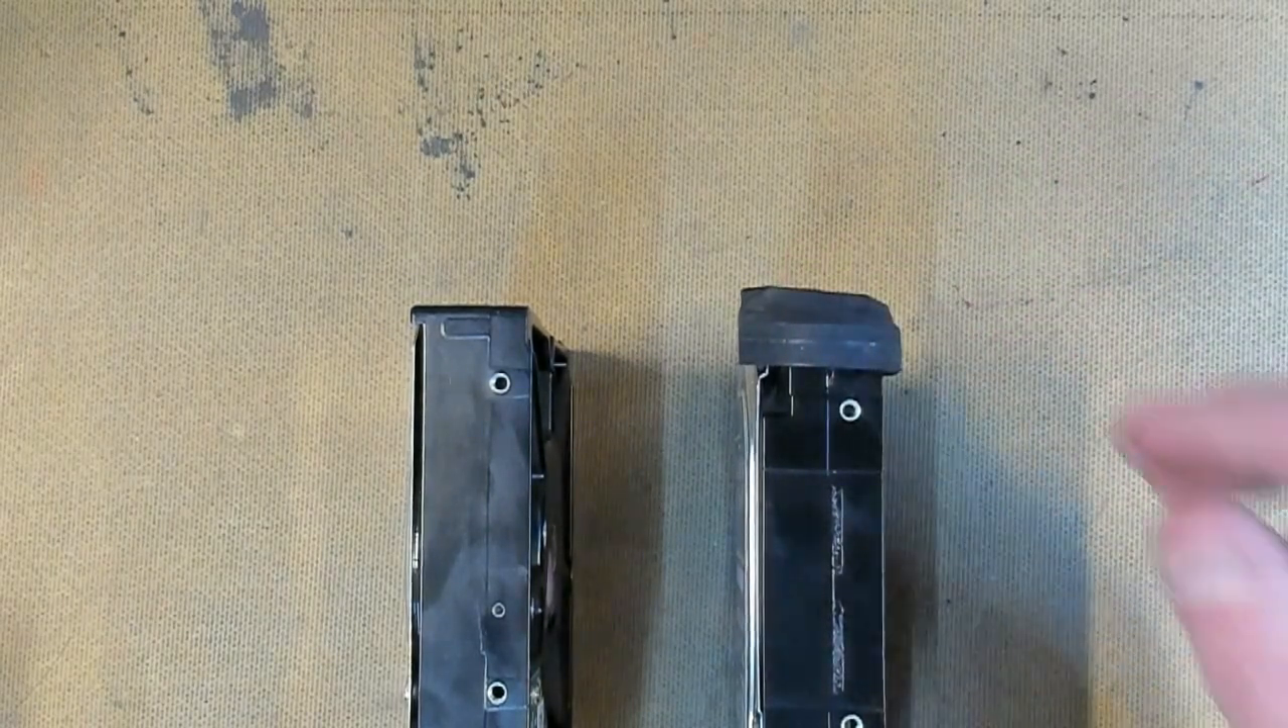The old drive actually had the gaskets sitting down the bottom, and they quite neatly fit over the end, just like that.